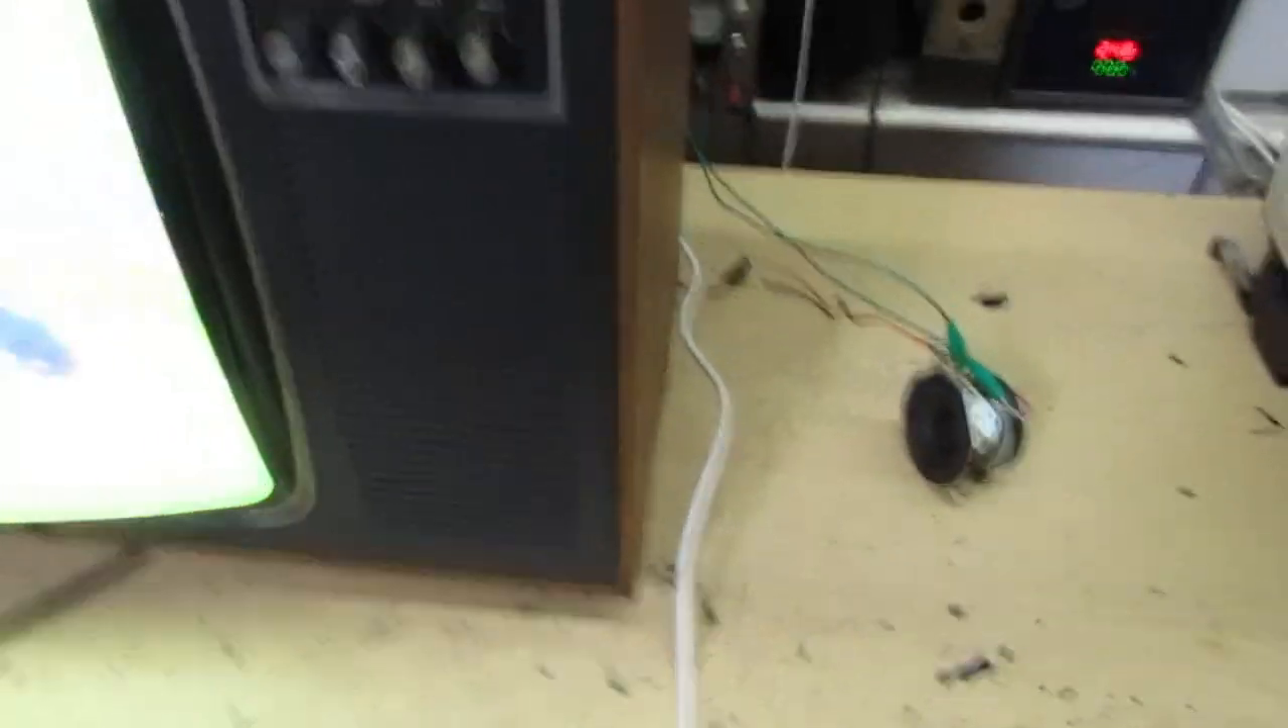Right so that is the temporary speaker connected up.